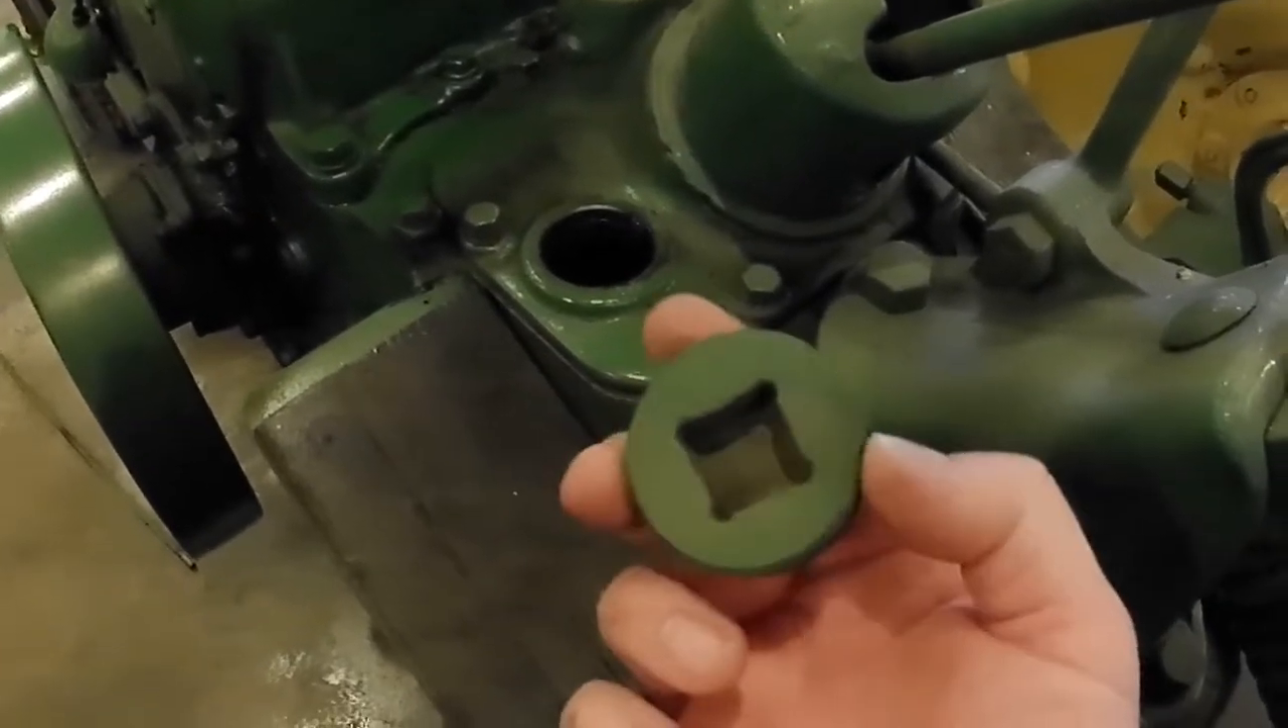You can see I got the, uh, fill plug off.